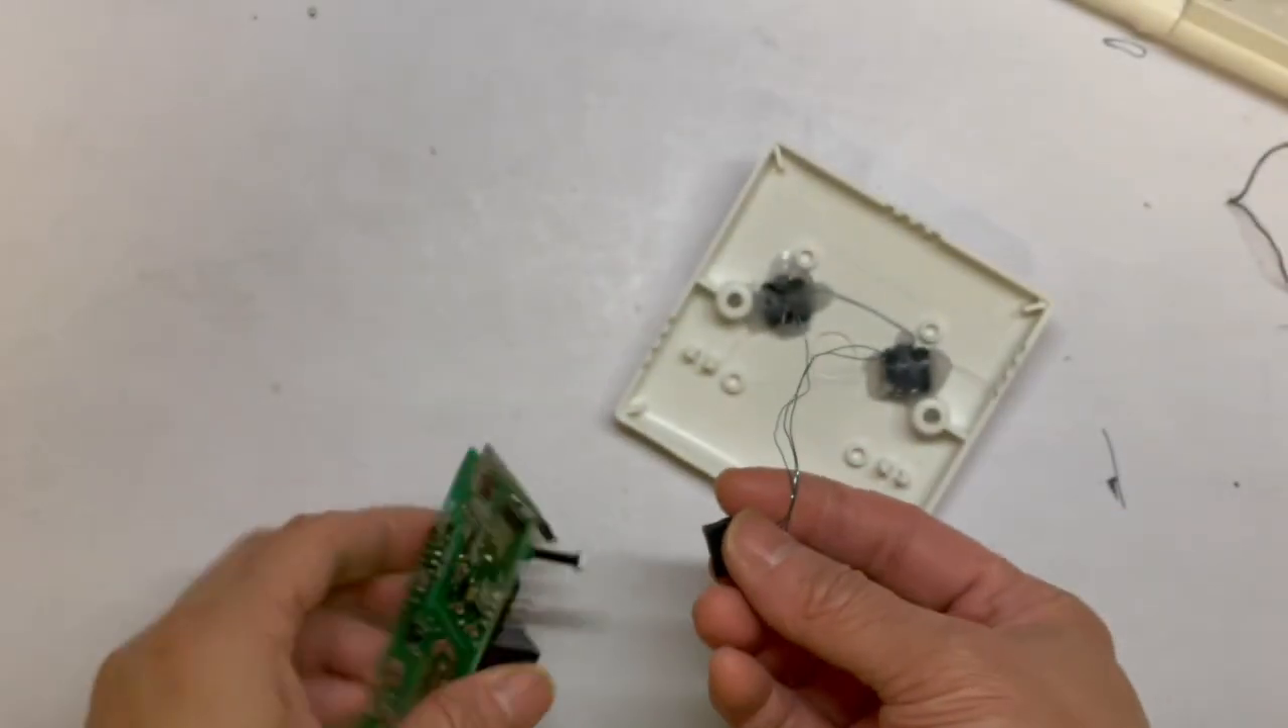So I've glued the buttons to the wall plate.